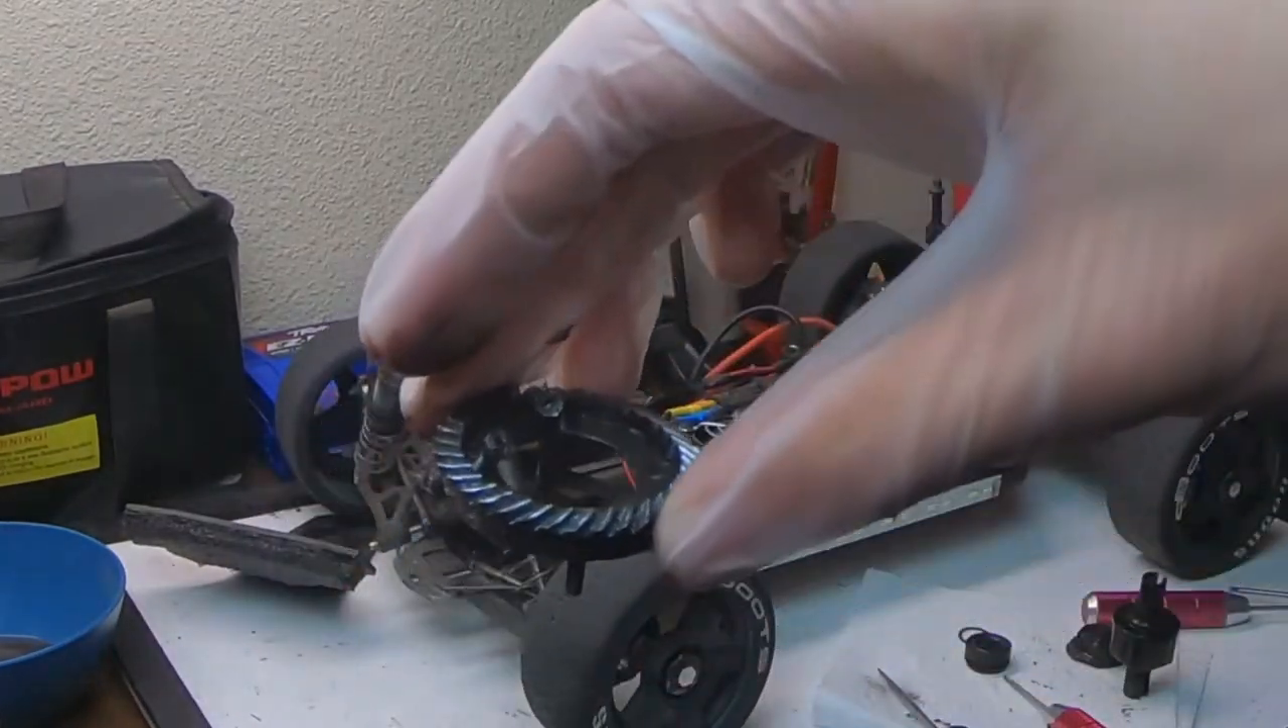Alright, I got the ring gear off.